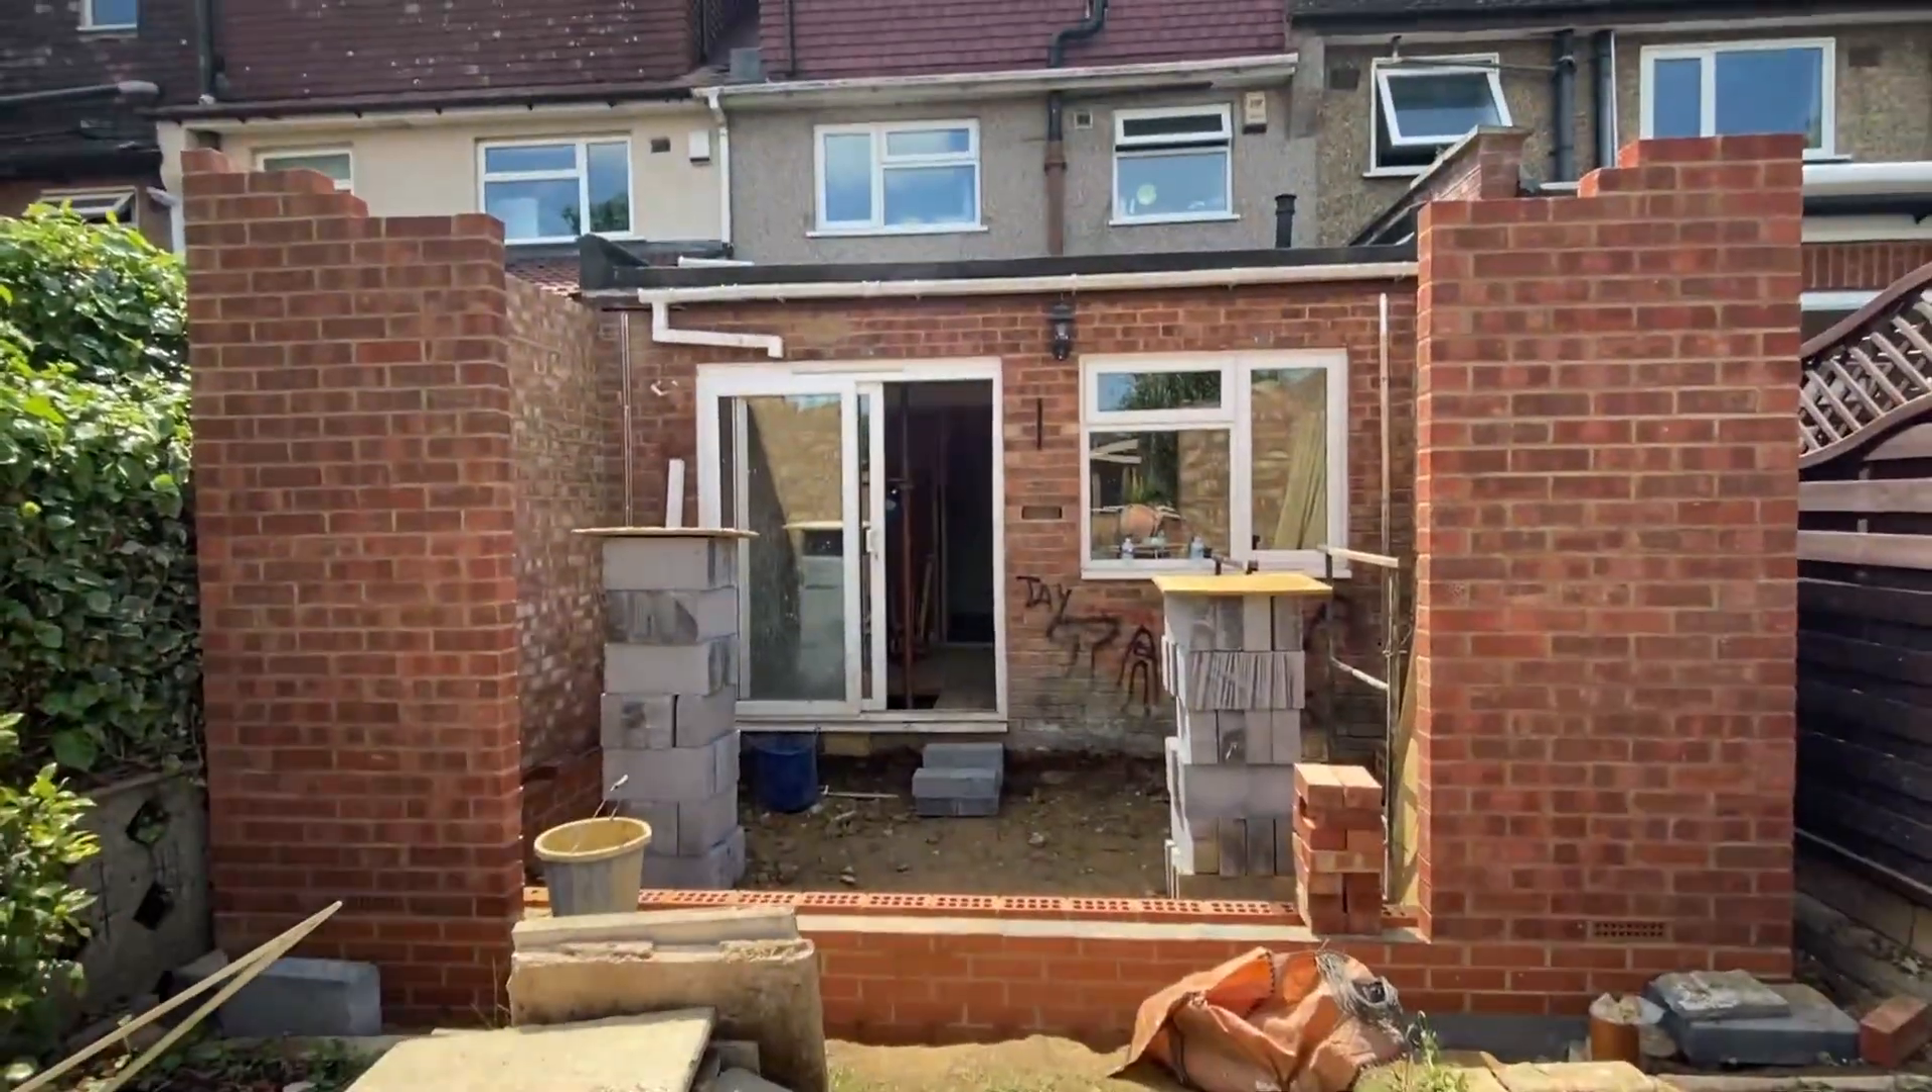This was previously all of the patio and then we had the foundations all around the patio which we've laid the bricks on.